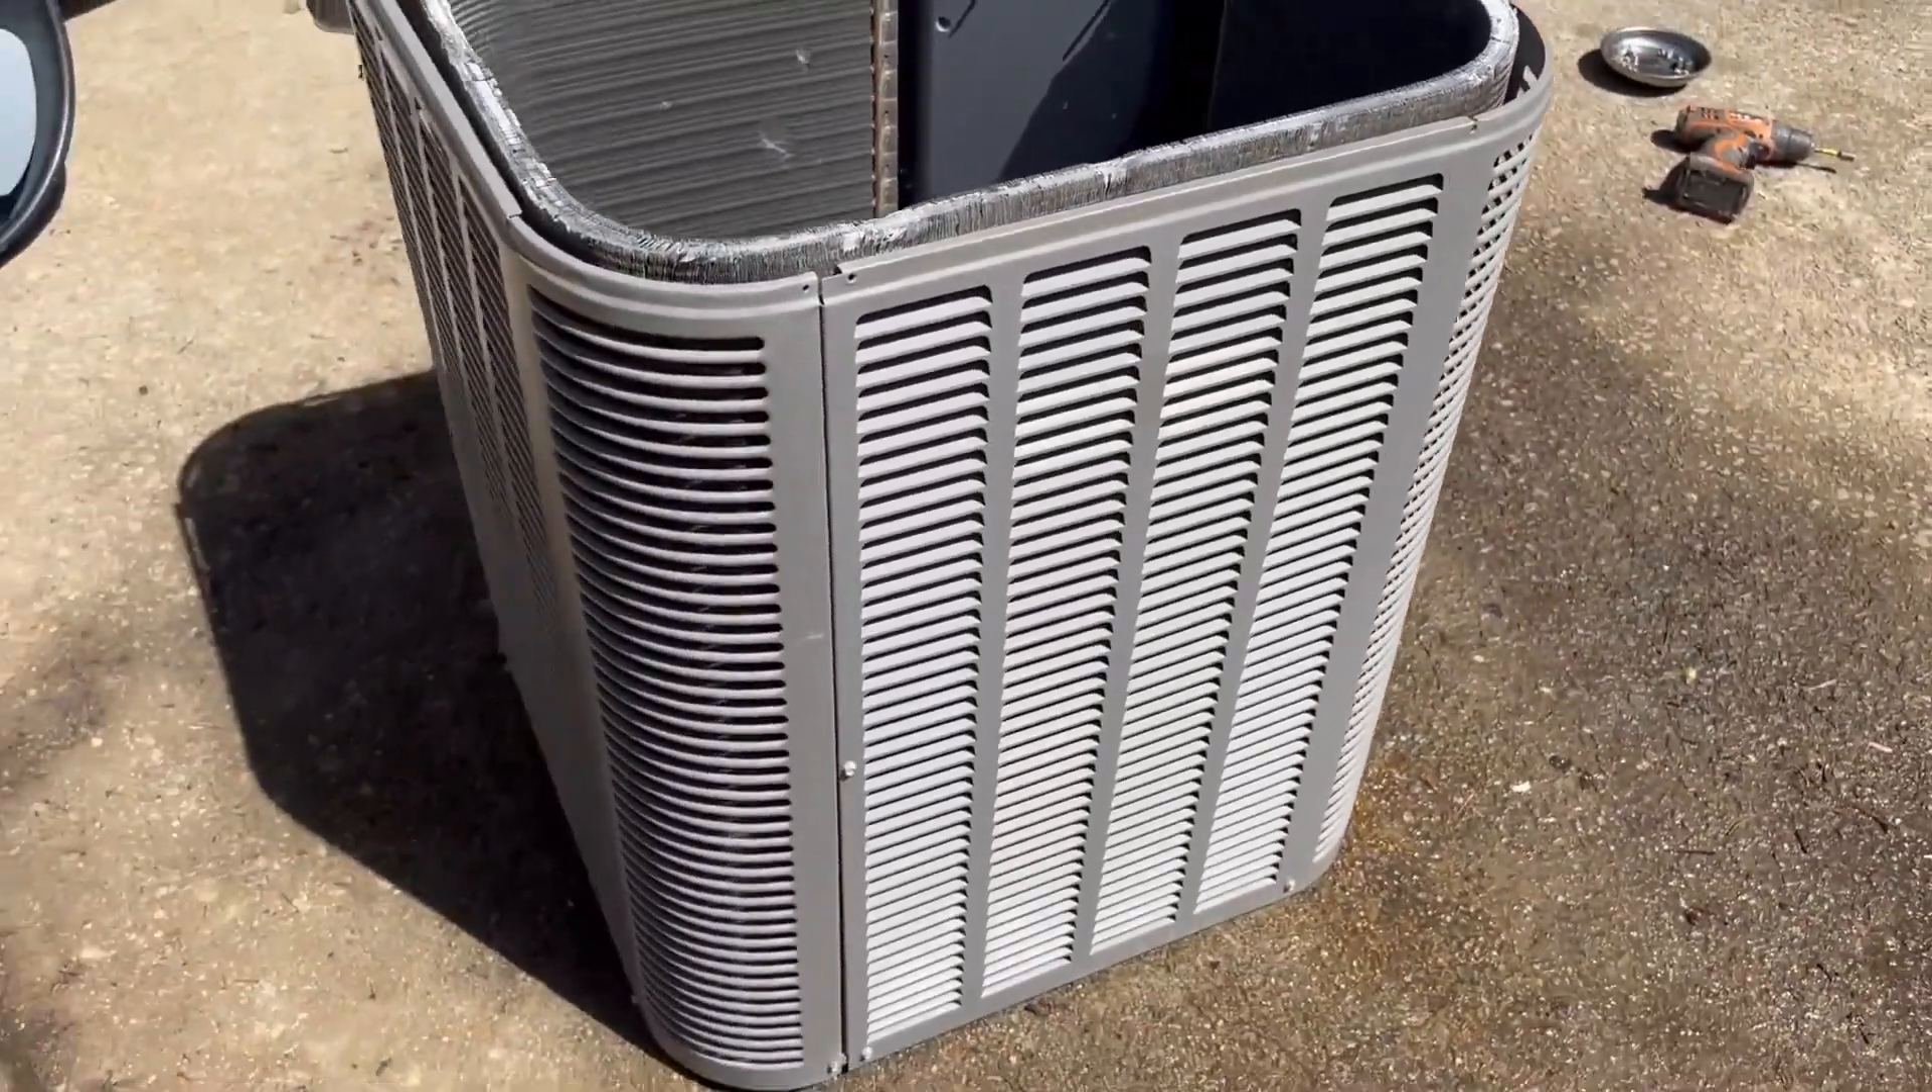Okay we've got the outside coil guard on now it's looking pretty good though so far.